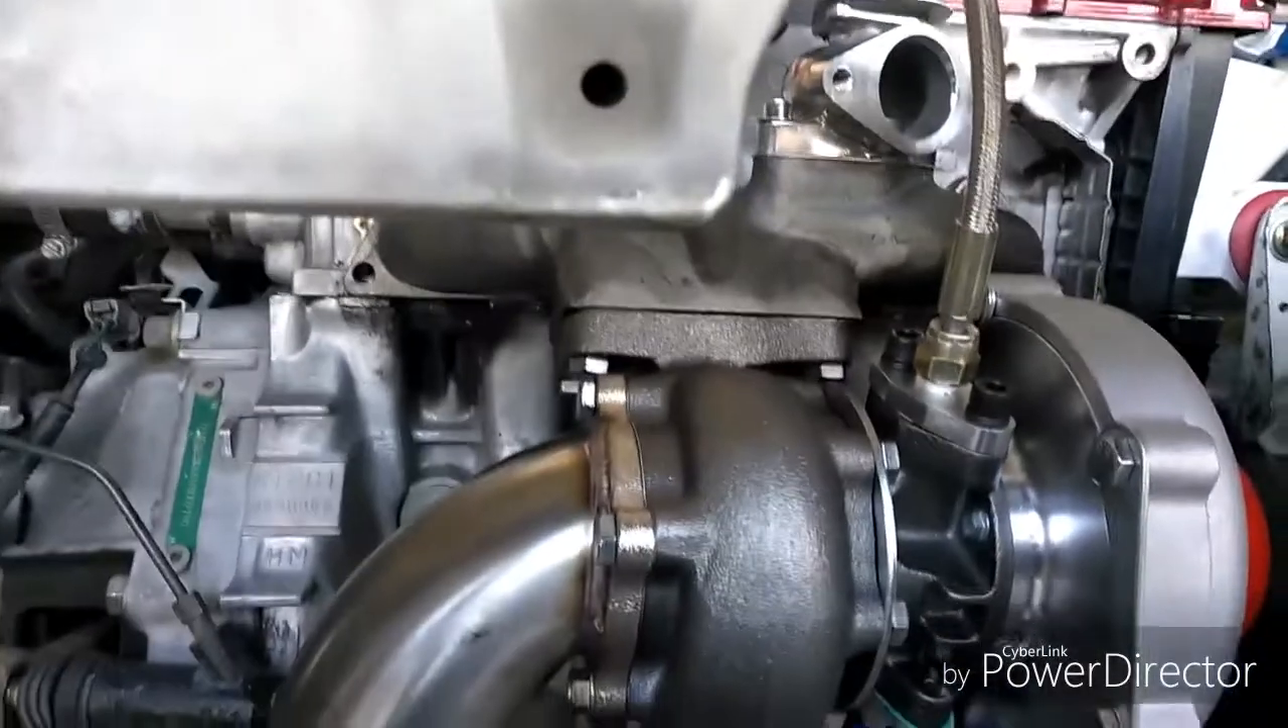As you can see i already have my turbo mocked up the oil feed line going into it.